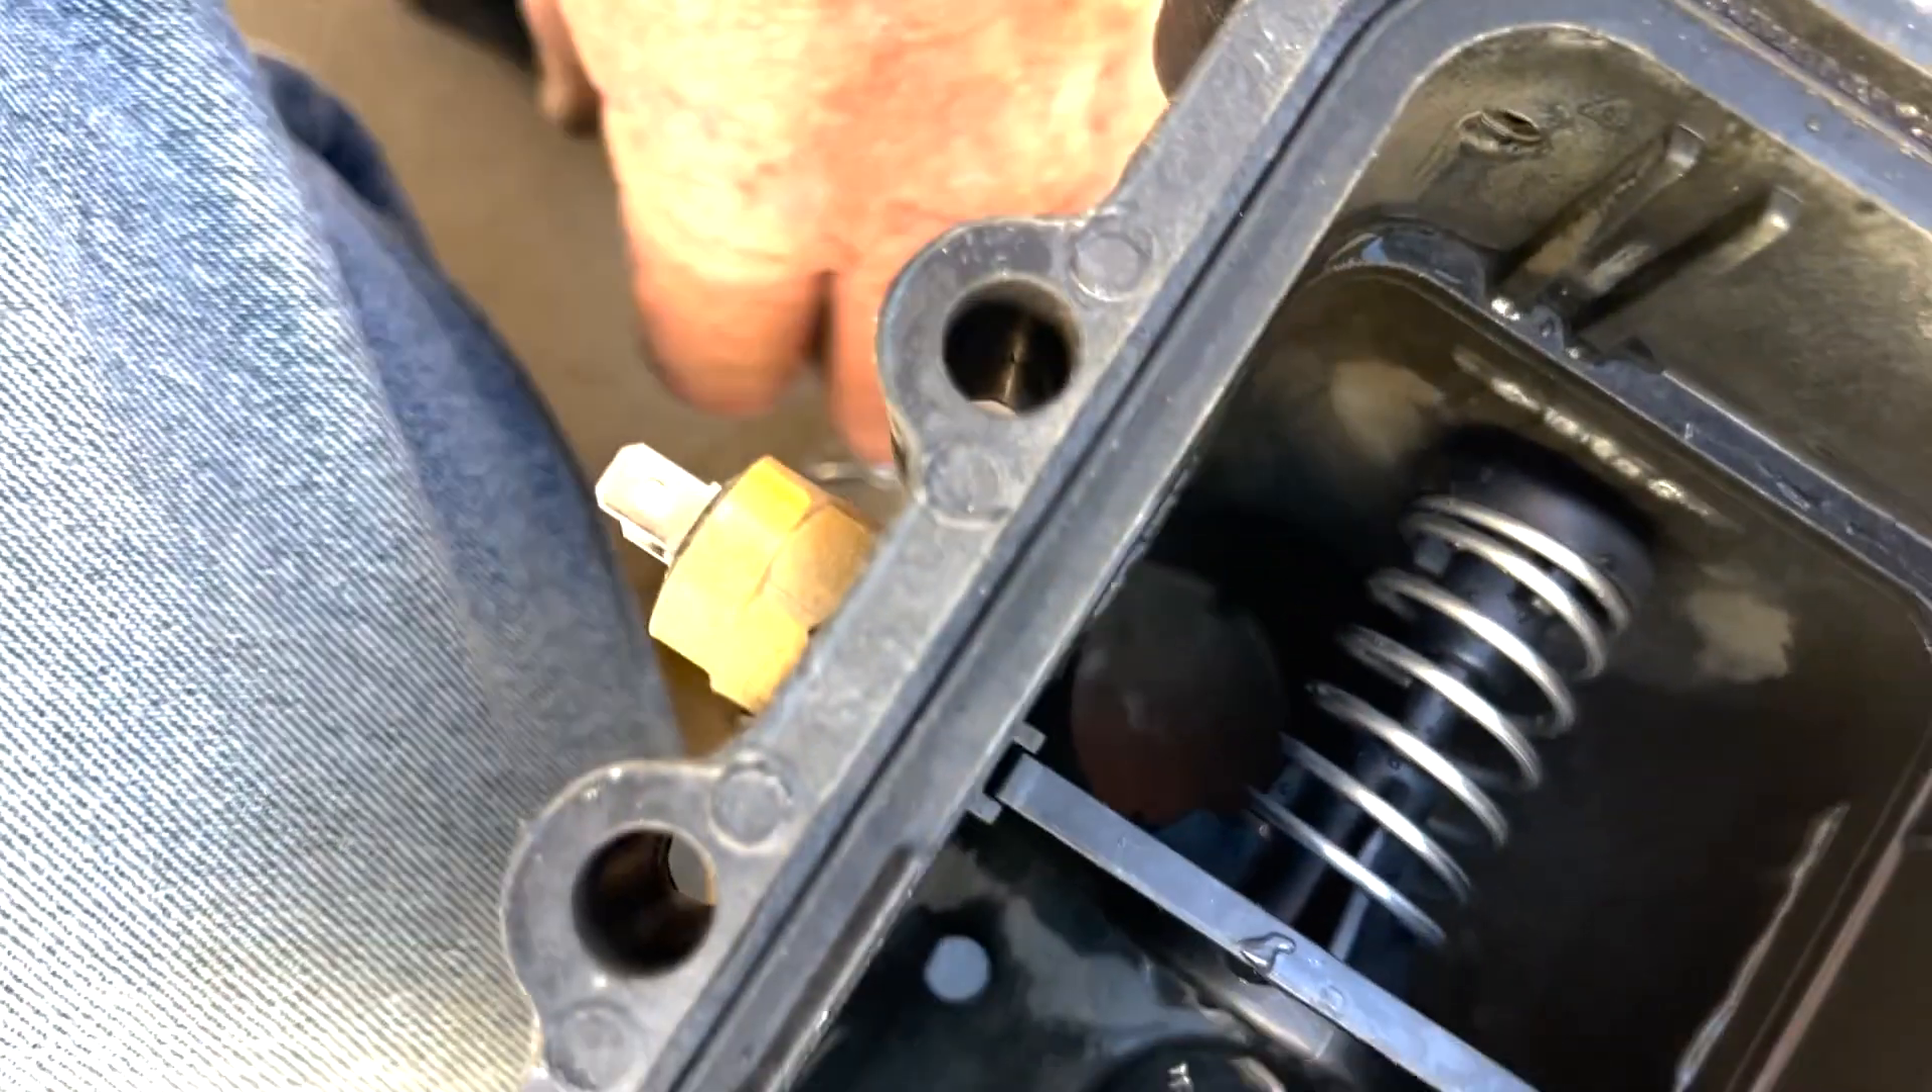This is a new one here nice and pretty and you can see the spring assembly on the bypass where it's in place like it's supposed to be.